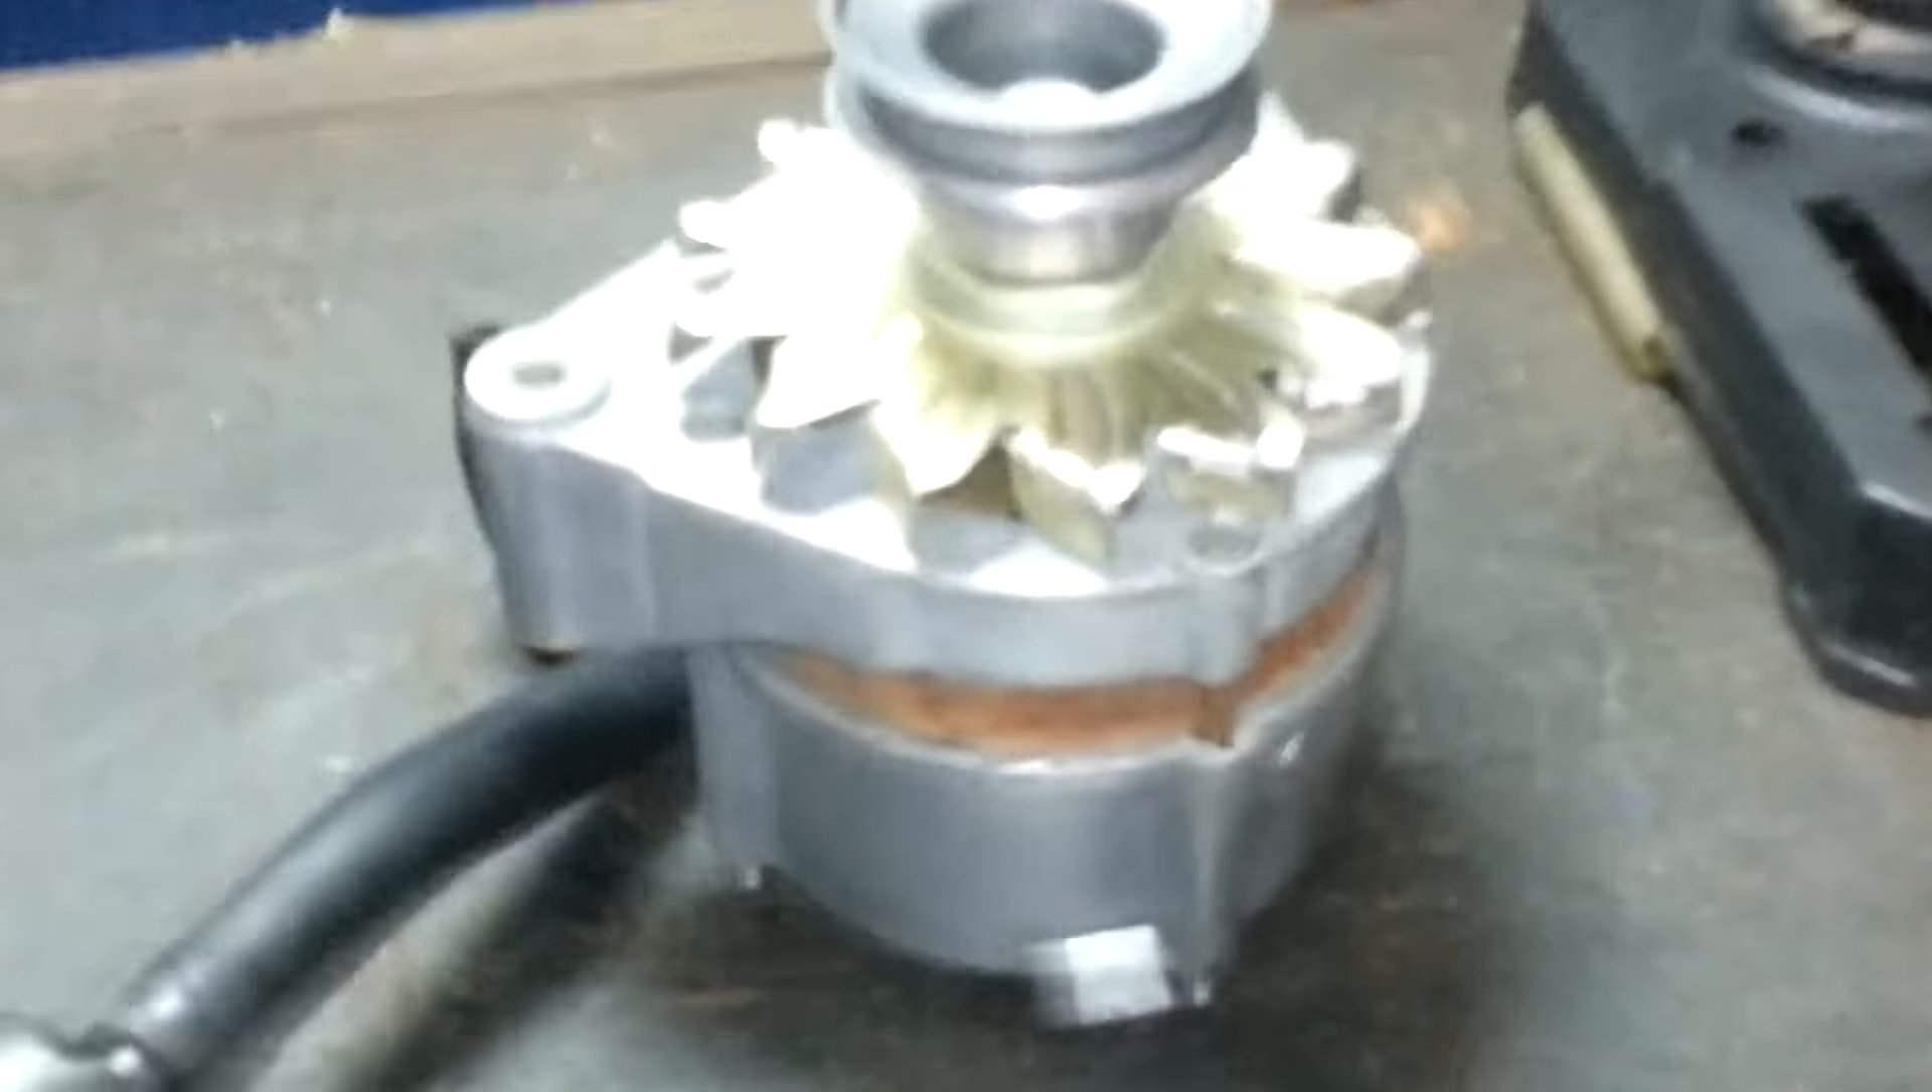Já tá montado o alternador. Né? O alternadorzinho montadinho, bonitinho.